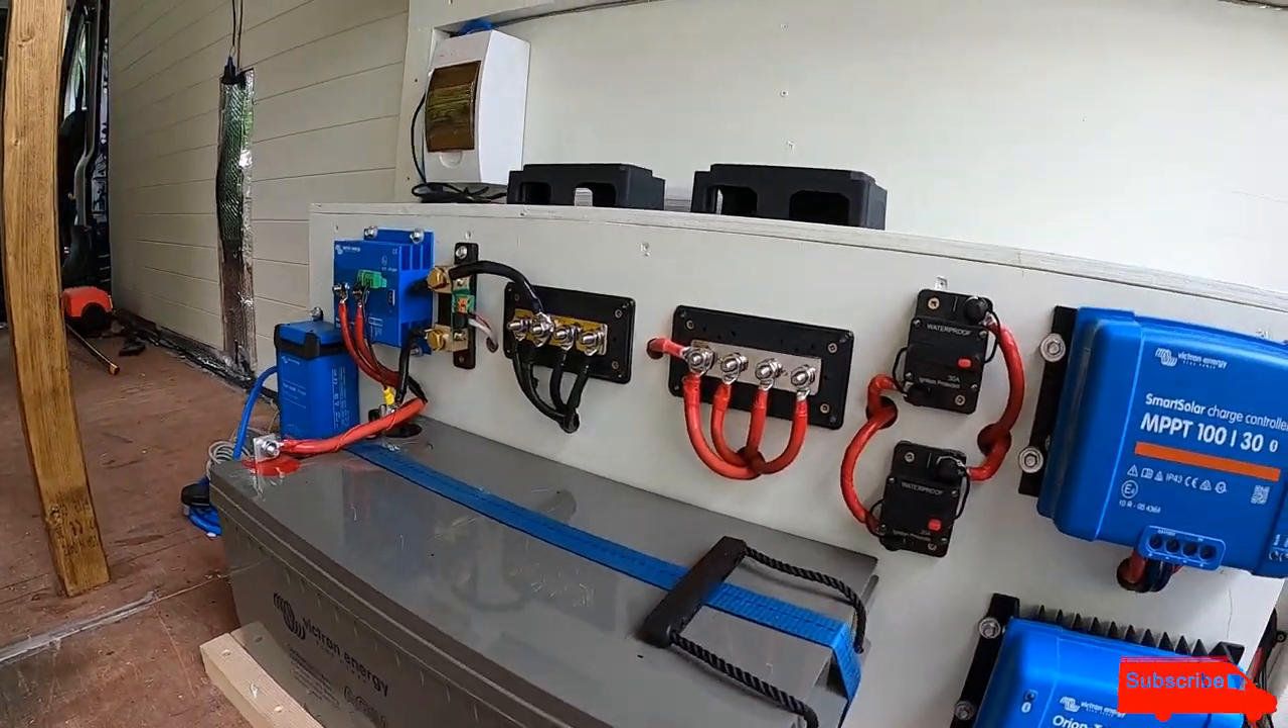Still got to put those covers over the bus bars.